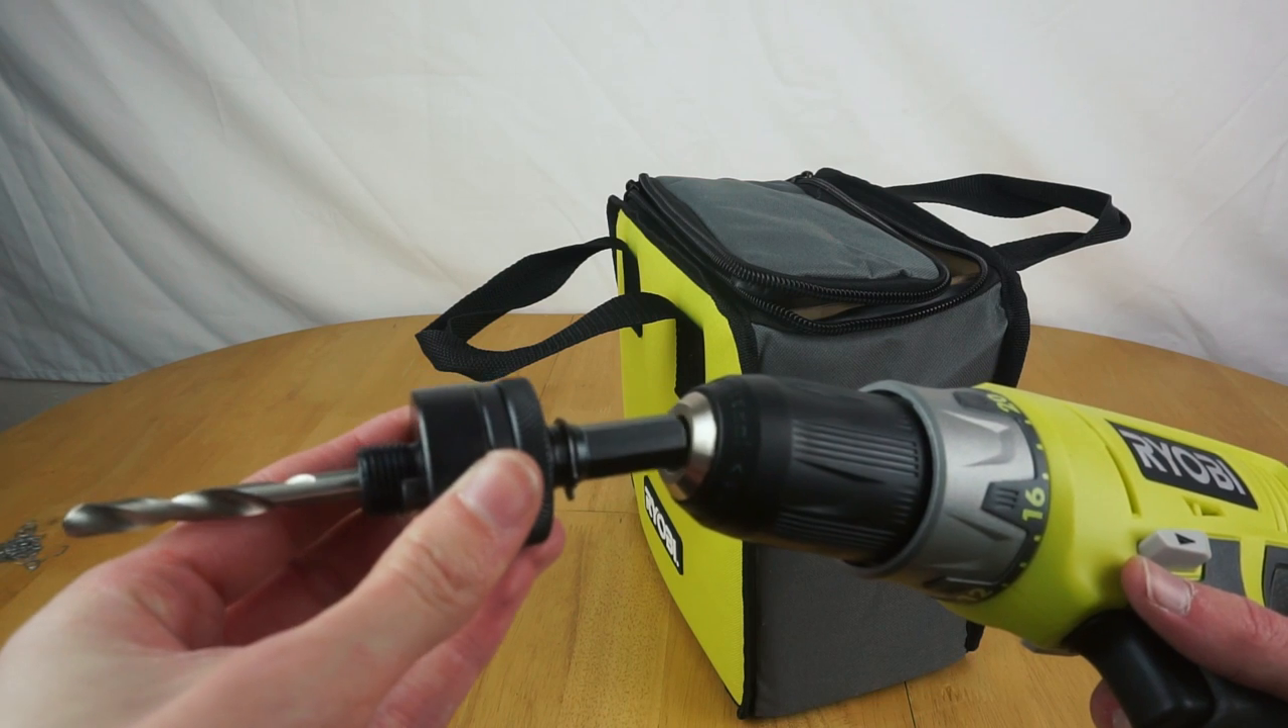Will the arbor fit the drill? Yes. Problem has been solved.